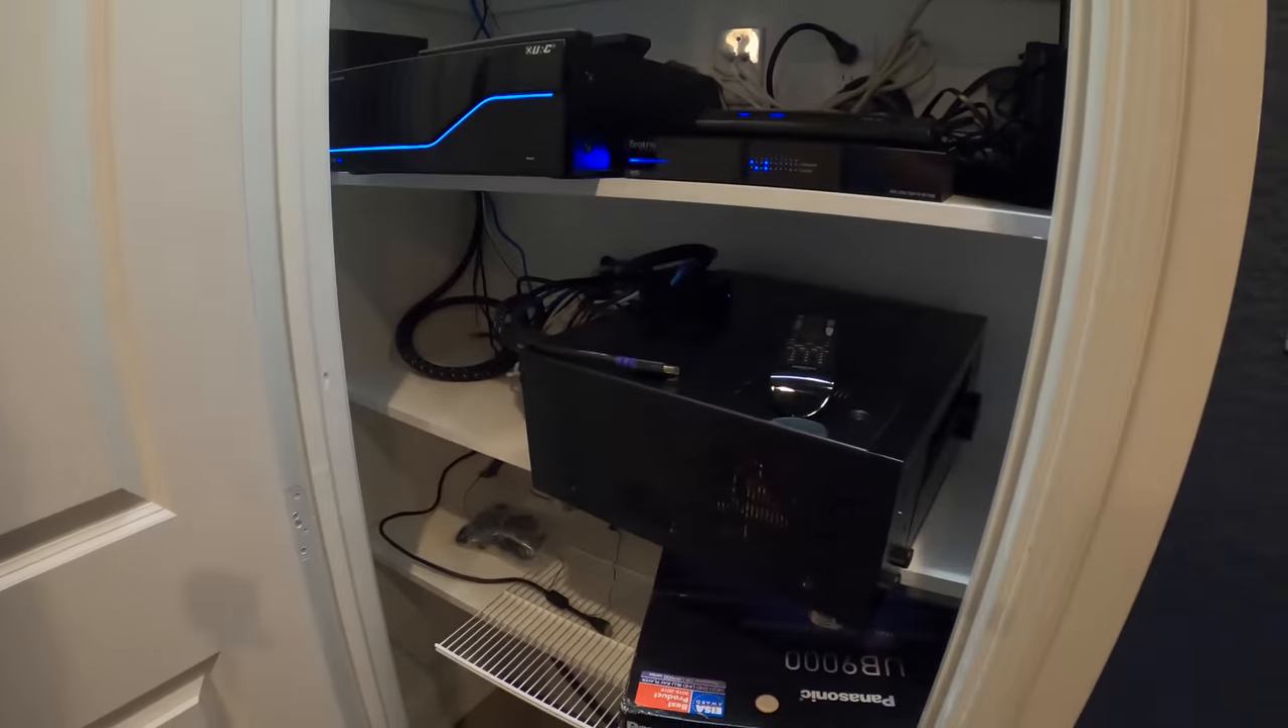You can see the shelves that the builder put in are just a little bit too small.